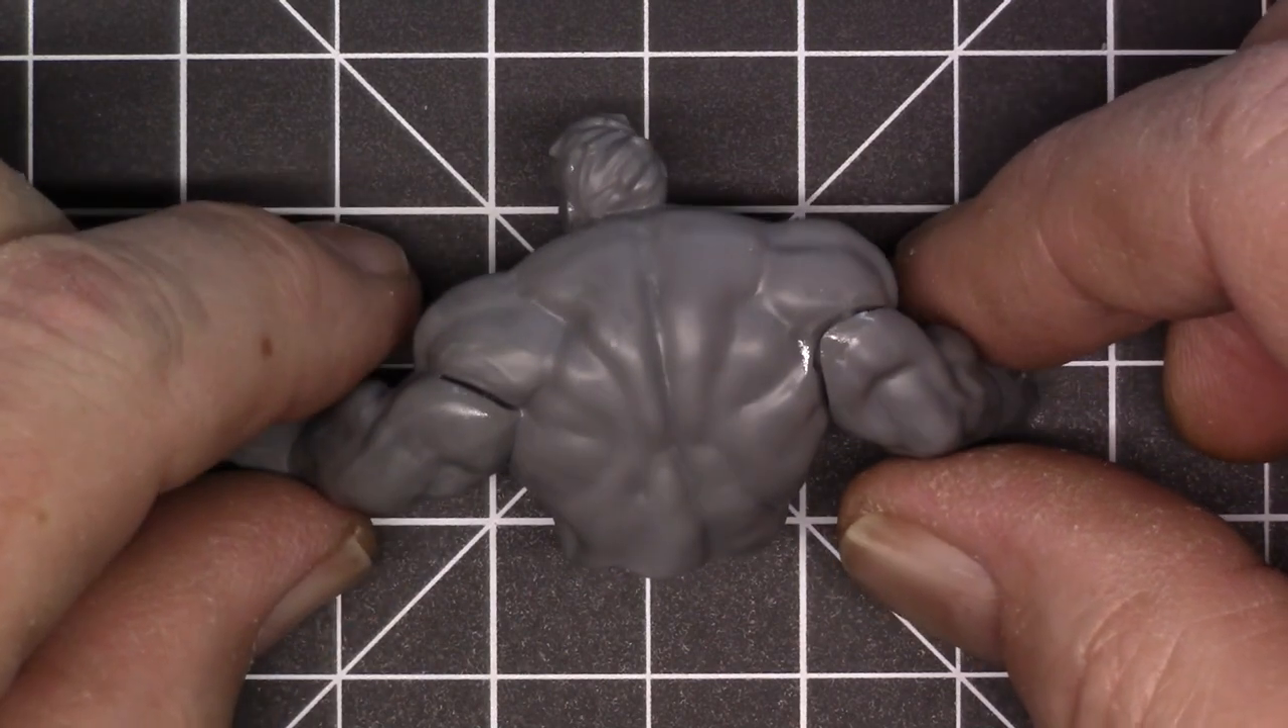I got the arms on there But I think I made it worse Because I still have The gaps on the back here.